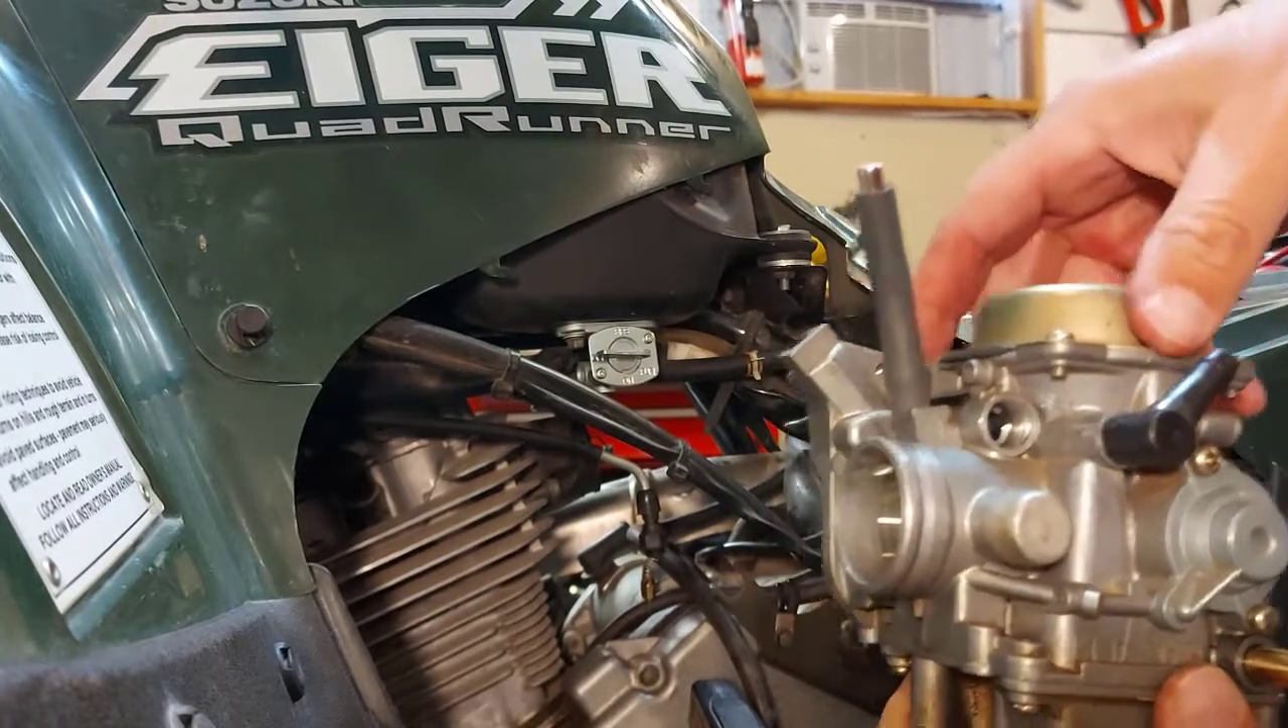Okay there you go we have the carburetor out and that diaphragm will be sitting under here at the top.